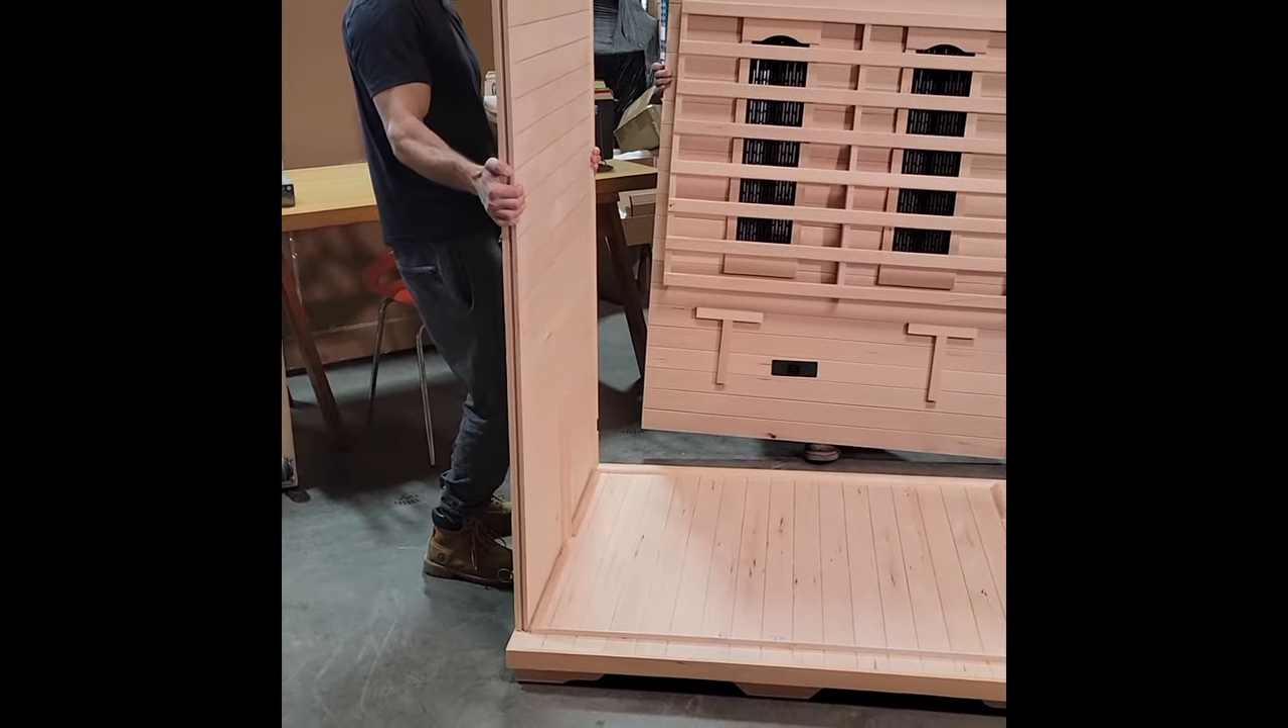As you can see here, what we've got down is the pedestal base.